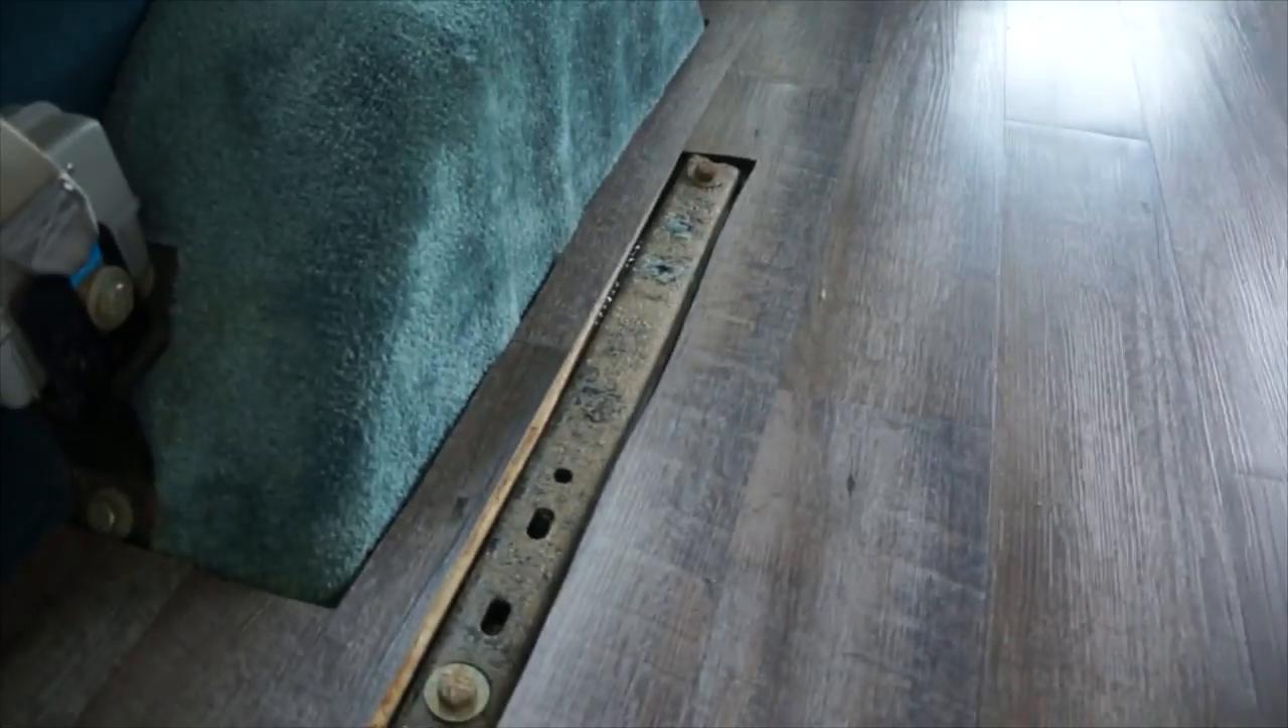So this is as far as I've gotten so far. I just put the laminate flooring in.